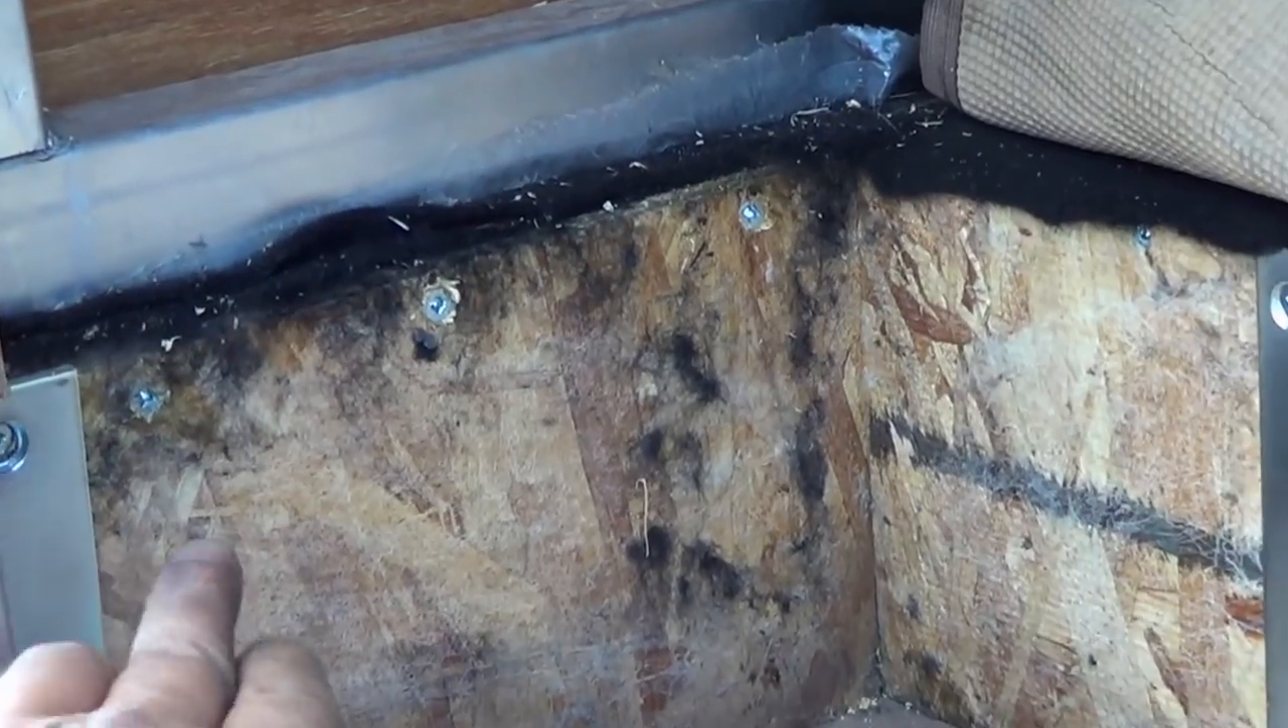Okay, so I drove screws all along the top there.